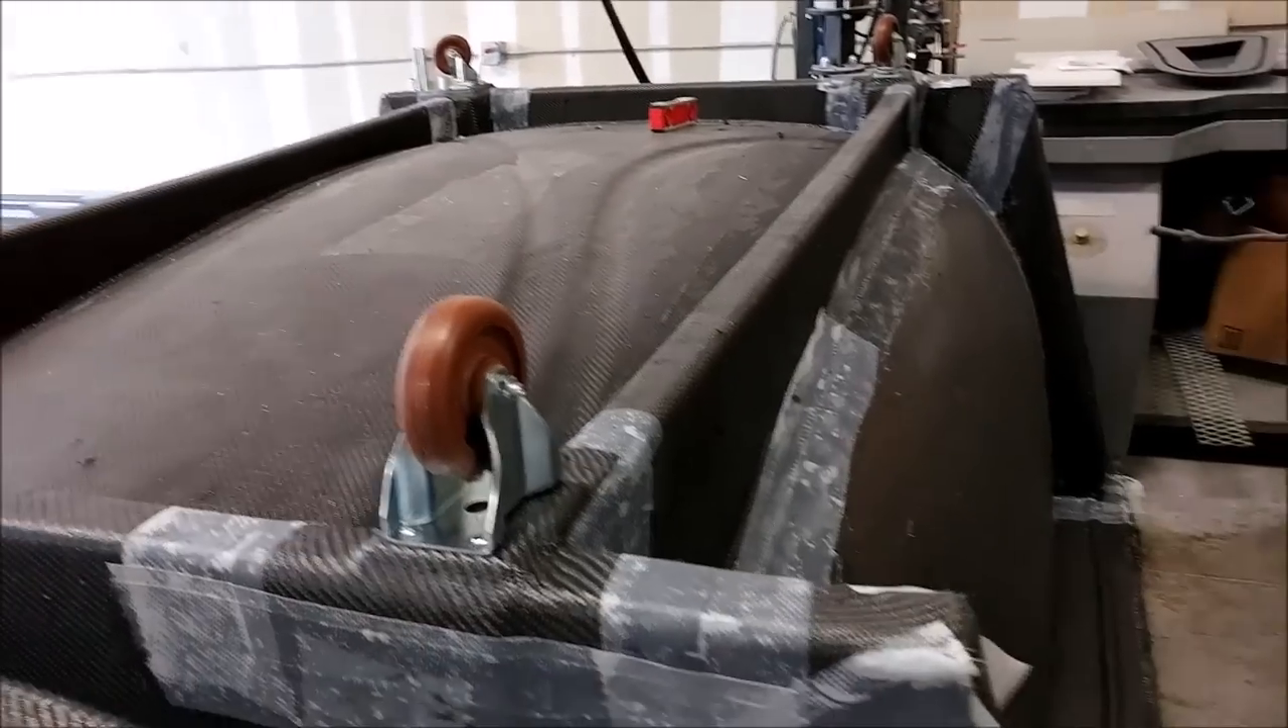Here is the roof mold now with the casters bolted into place so ready to be flipped back over again.